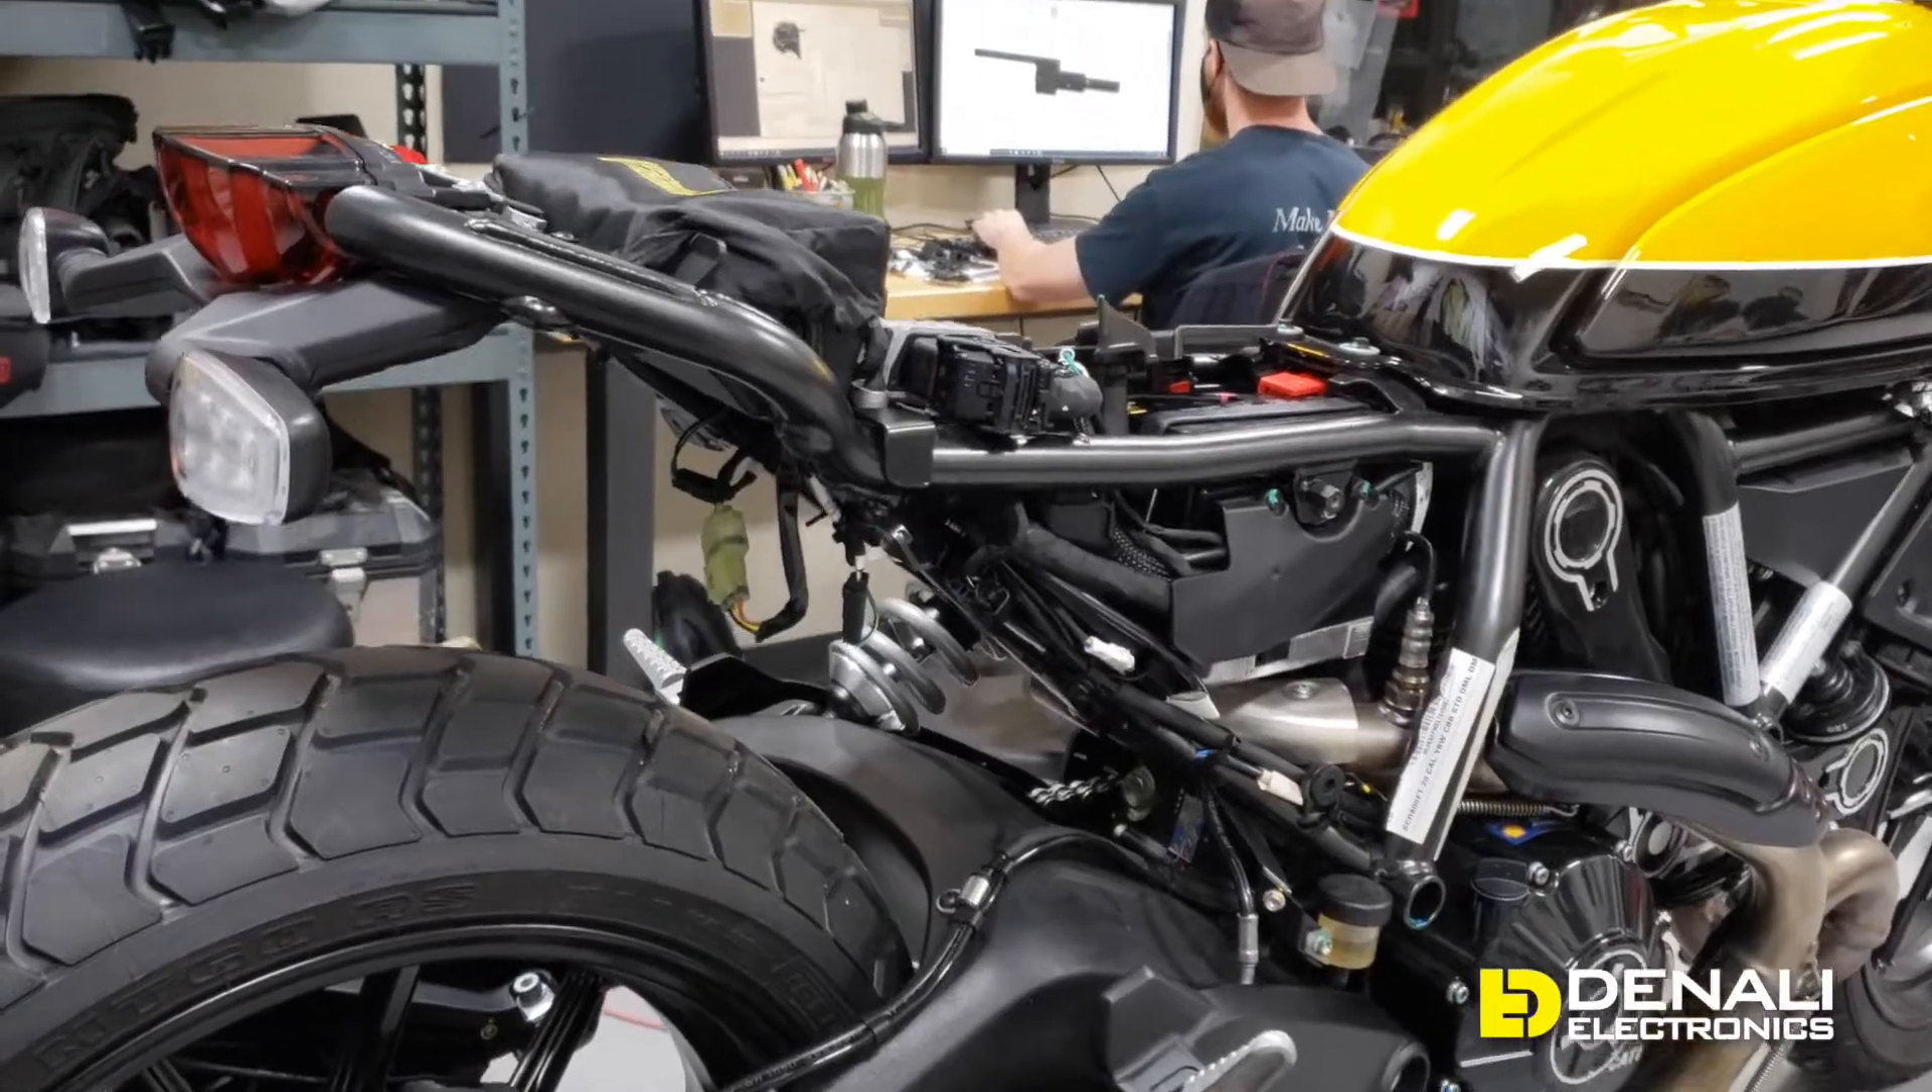And then we've just removed the seat and the two side panels and the little panel underneath the tail and that's where you're gonna access your turn signals and your brake light.